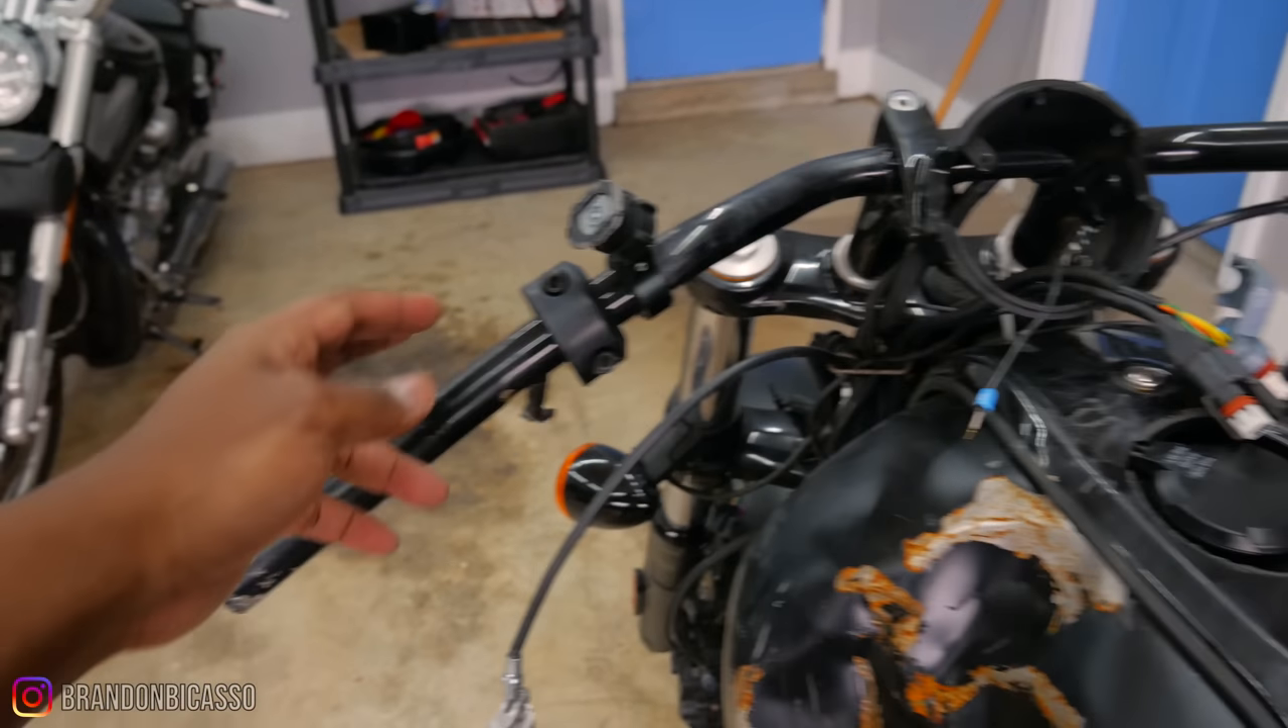There's also the entire left assembly or switch control that's missing.